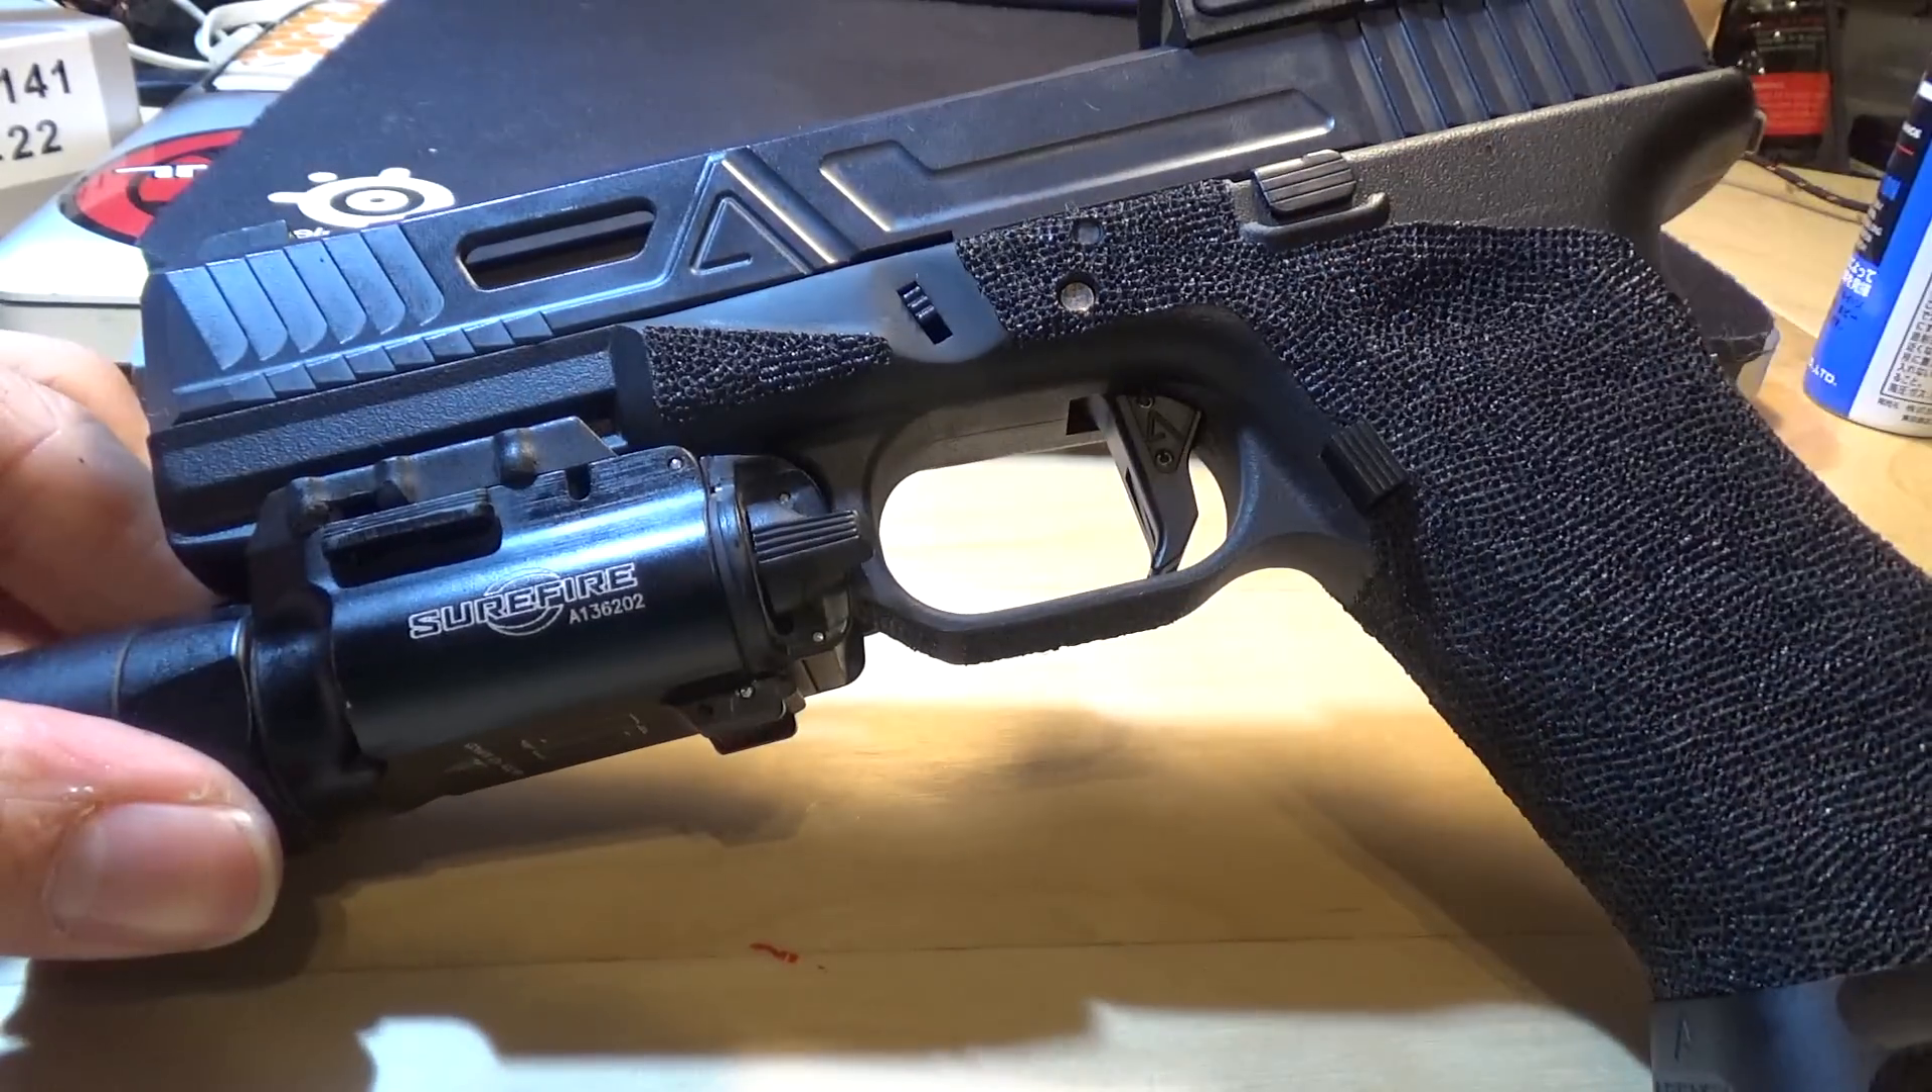So that's the whole entire gun assembled.